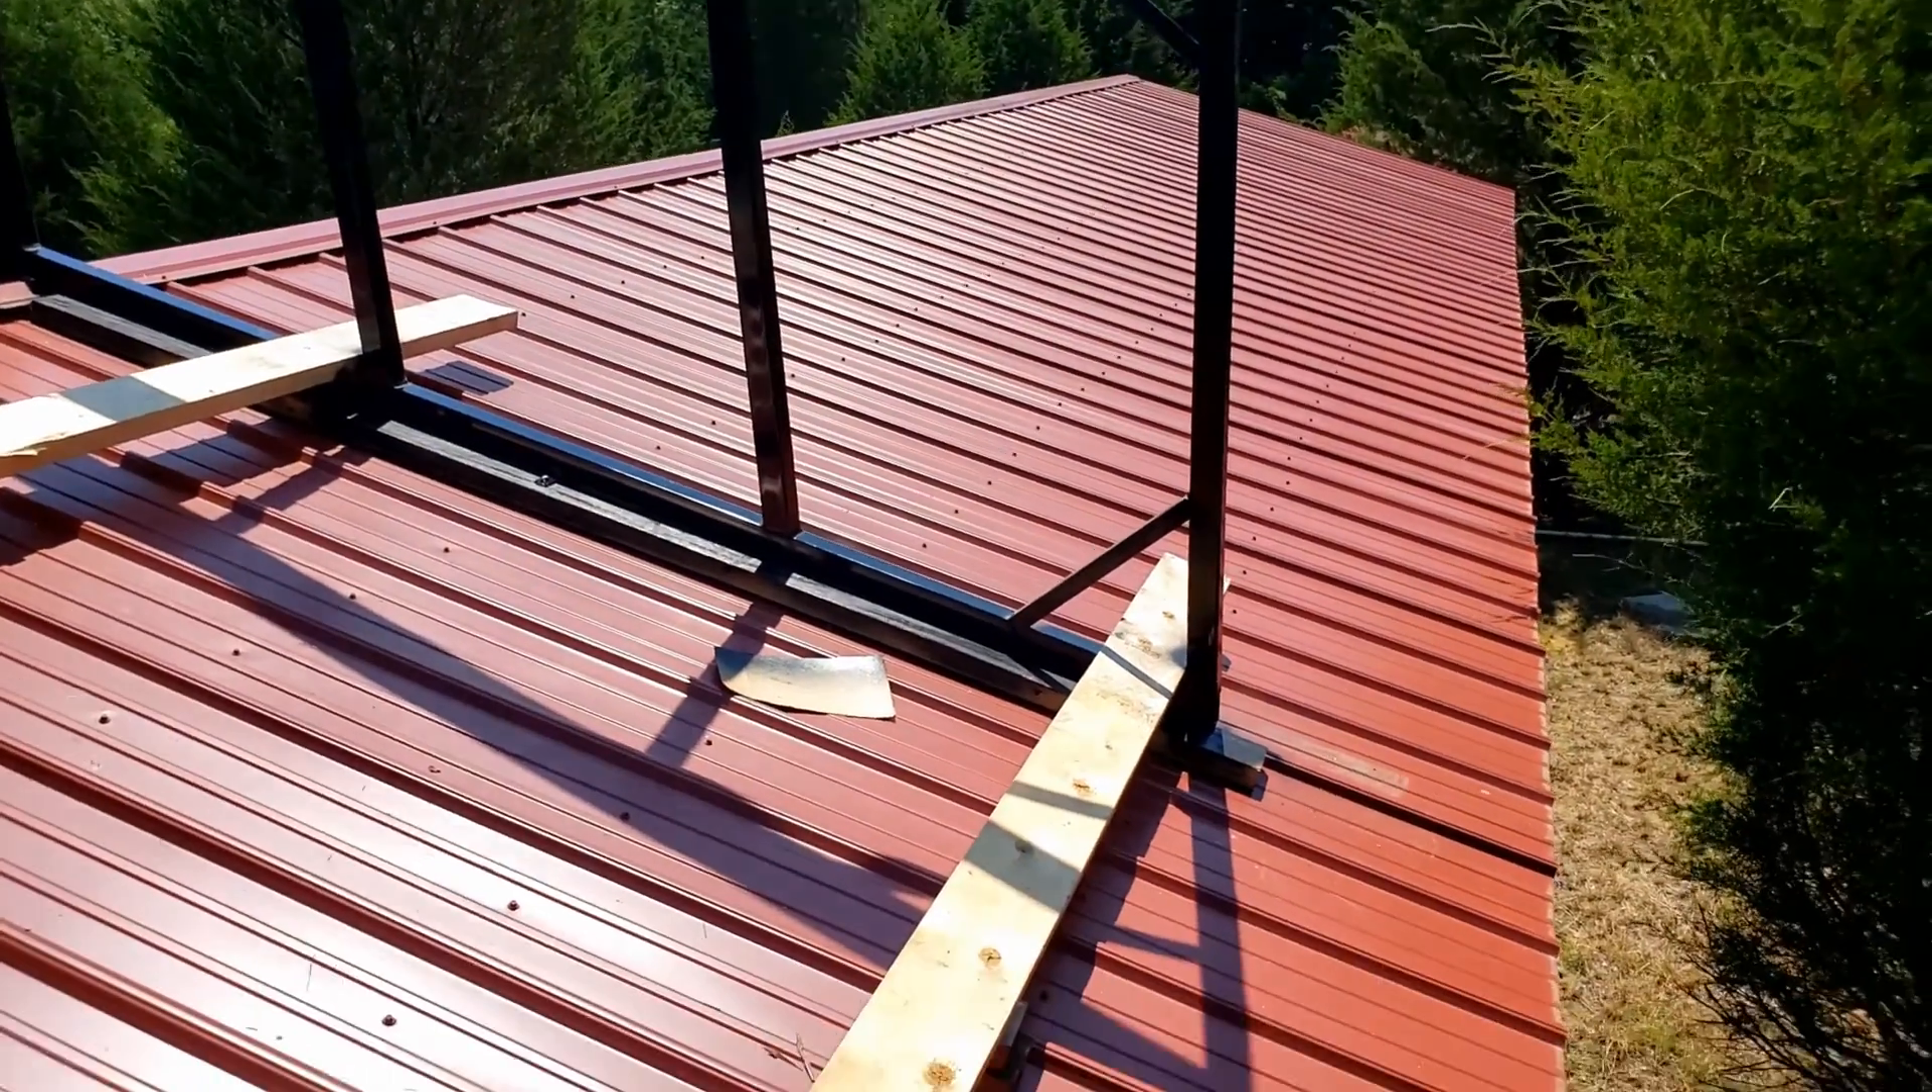Okay, so here are the new metal support rails in place.